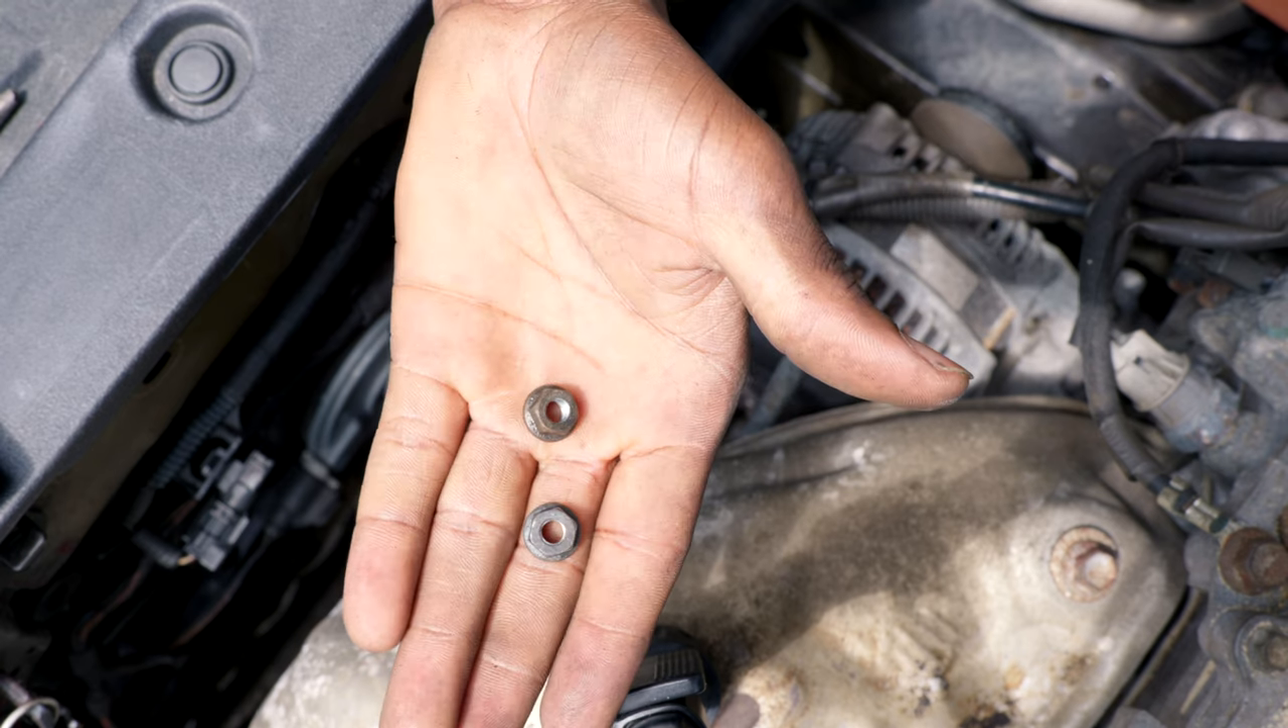All right, after struggling for a little bit I was able to remove the two nuts.